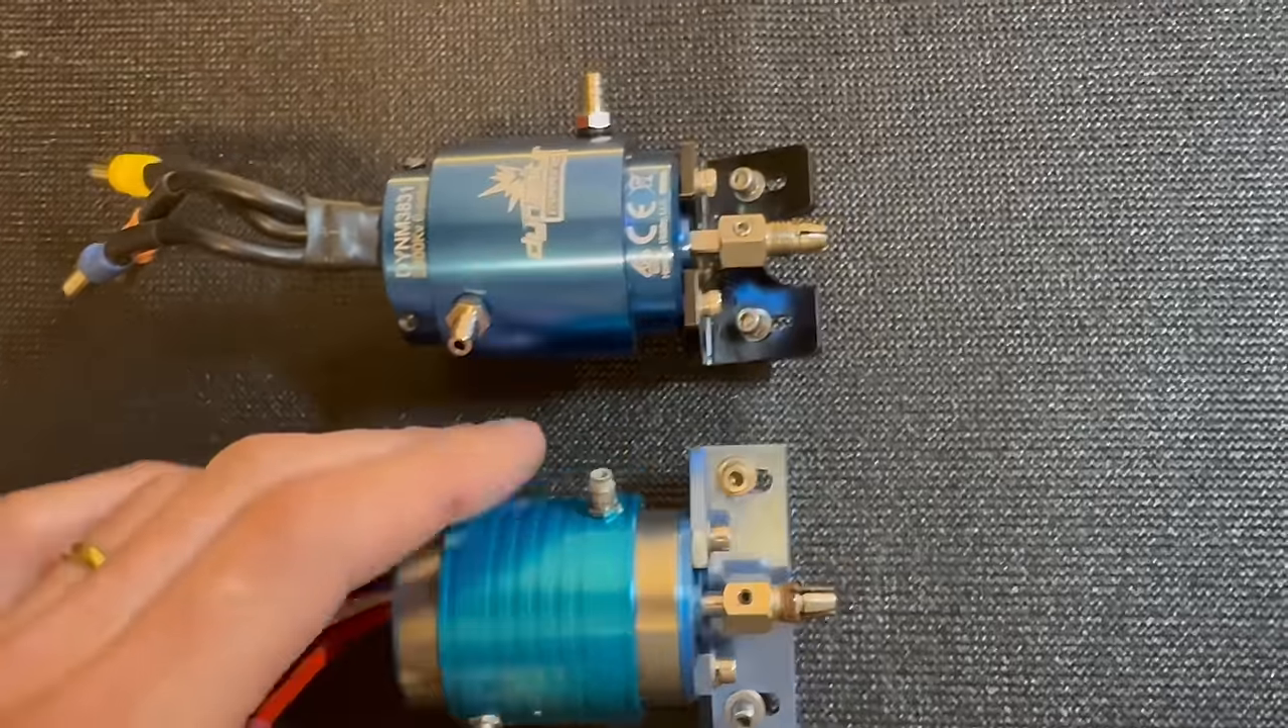Okay so we got both motors out.